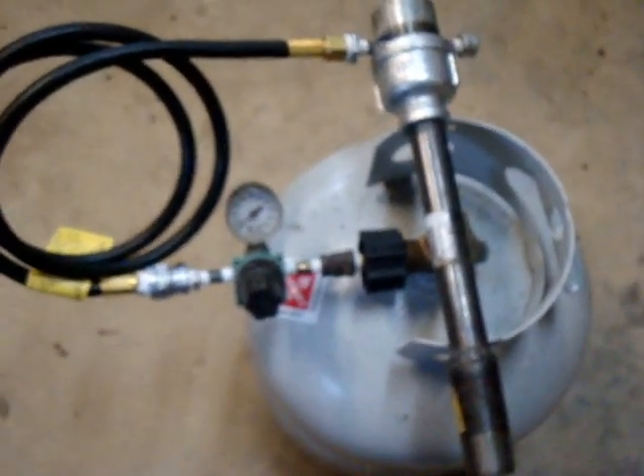And there's a regulator assembly got it already hooked to the tank got it hooked to the hose and to the burner and it's ready to try out.